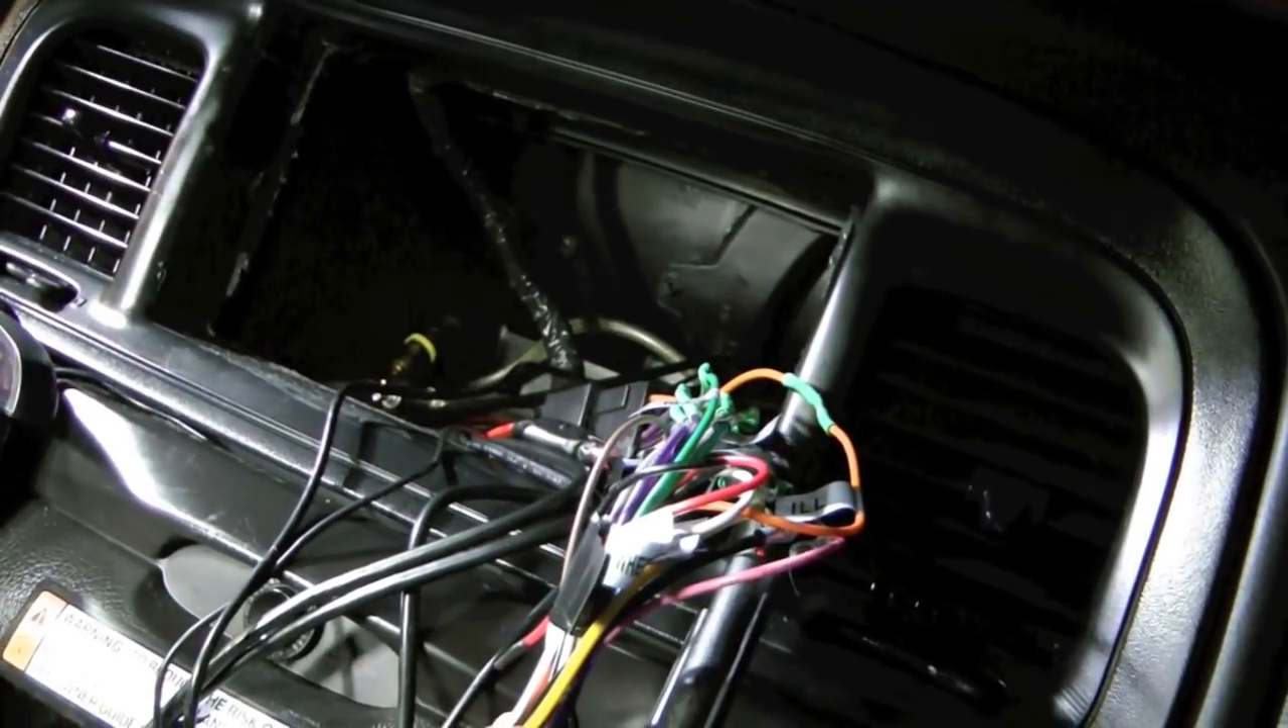All right I have the wires fished.